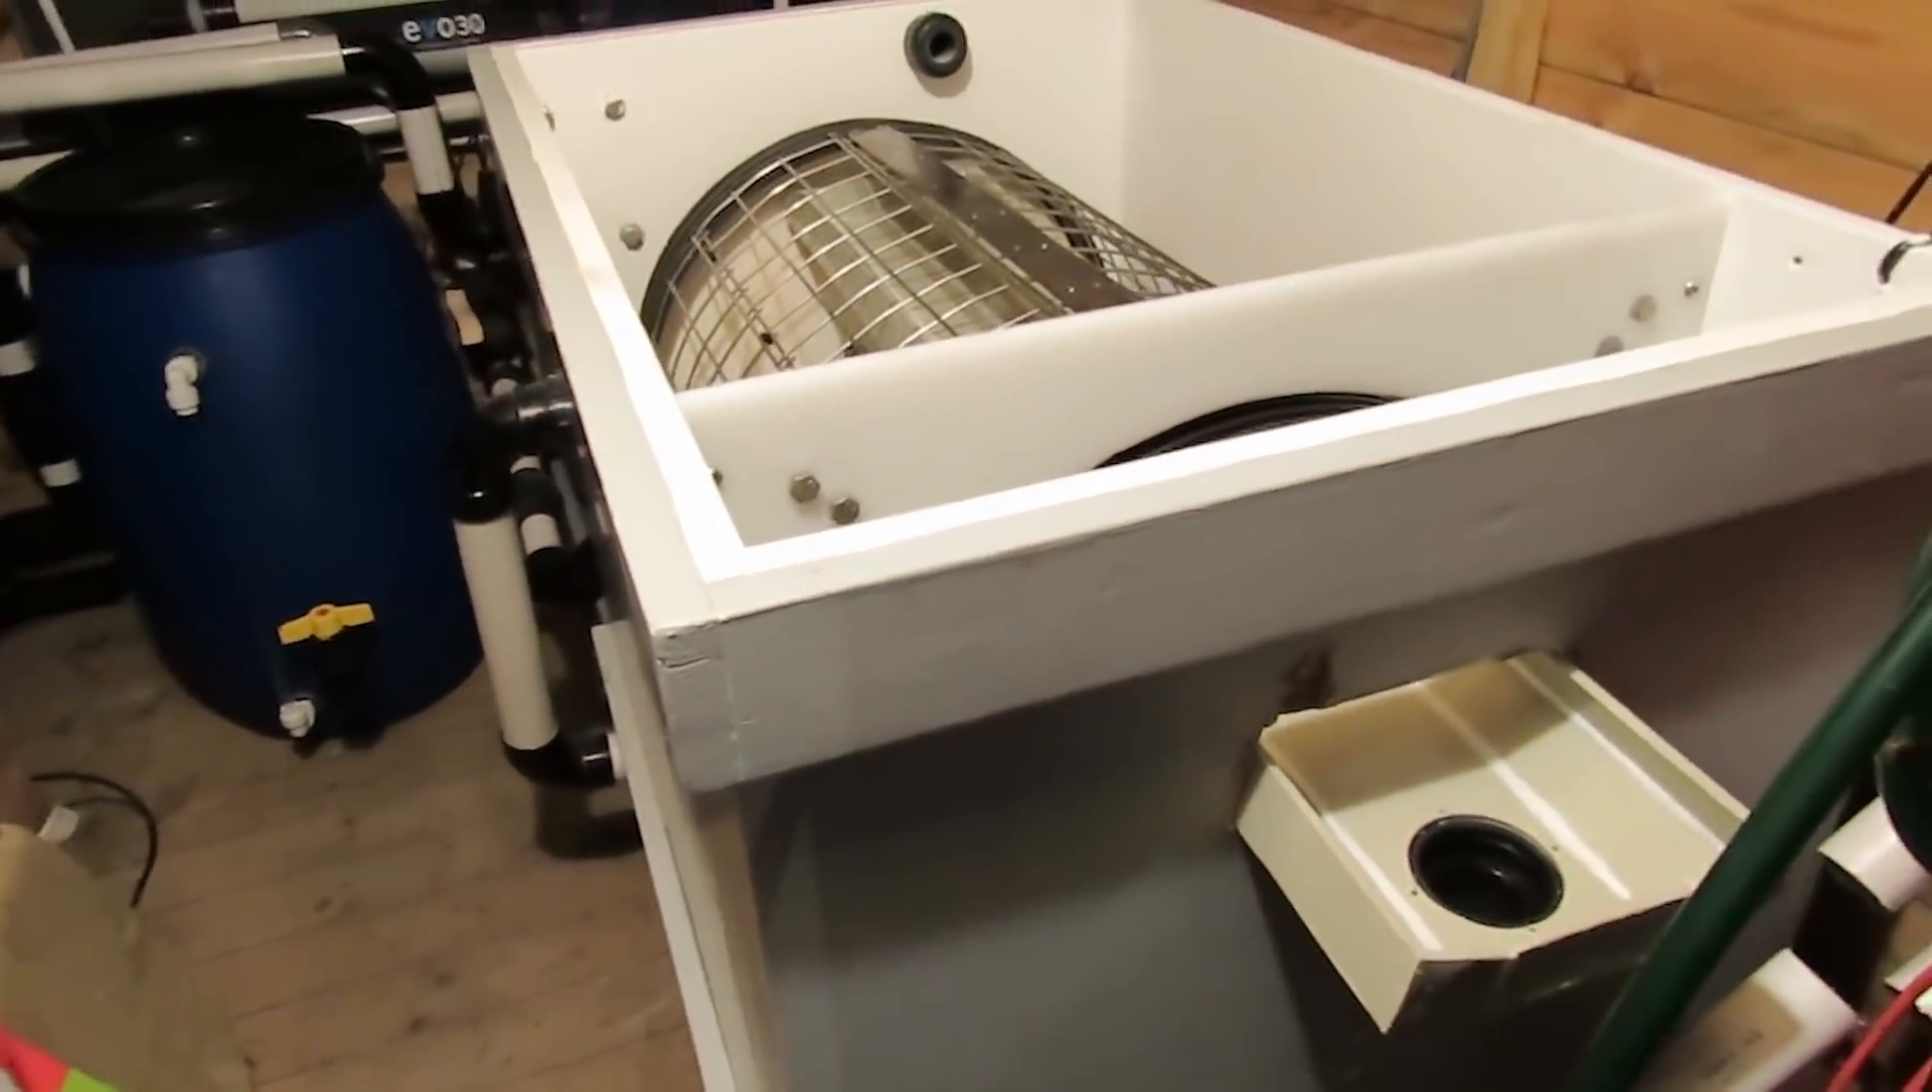The partition wall's in and fixed.